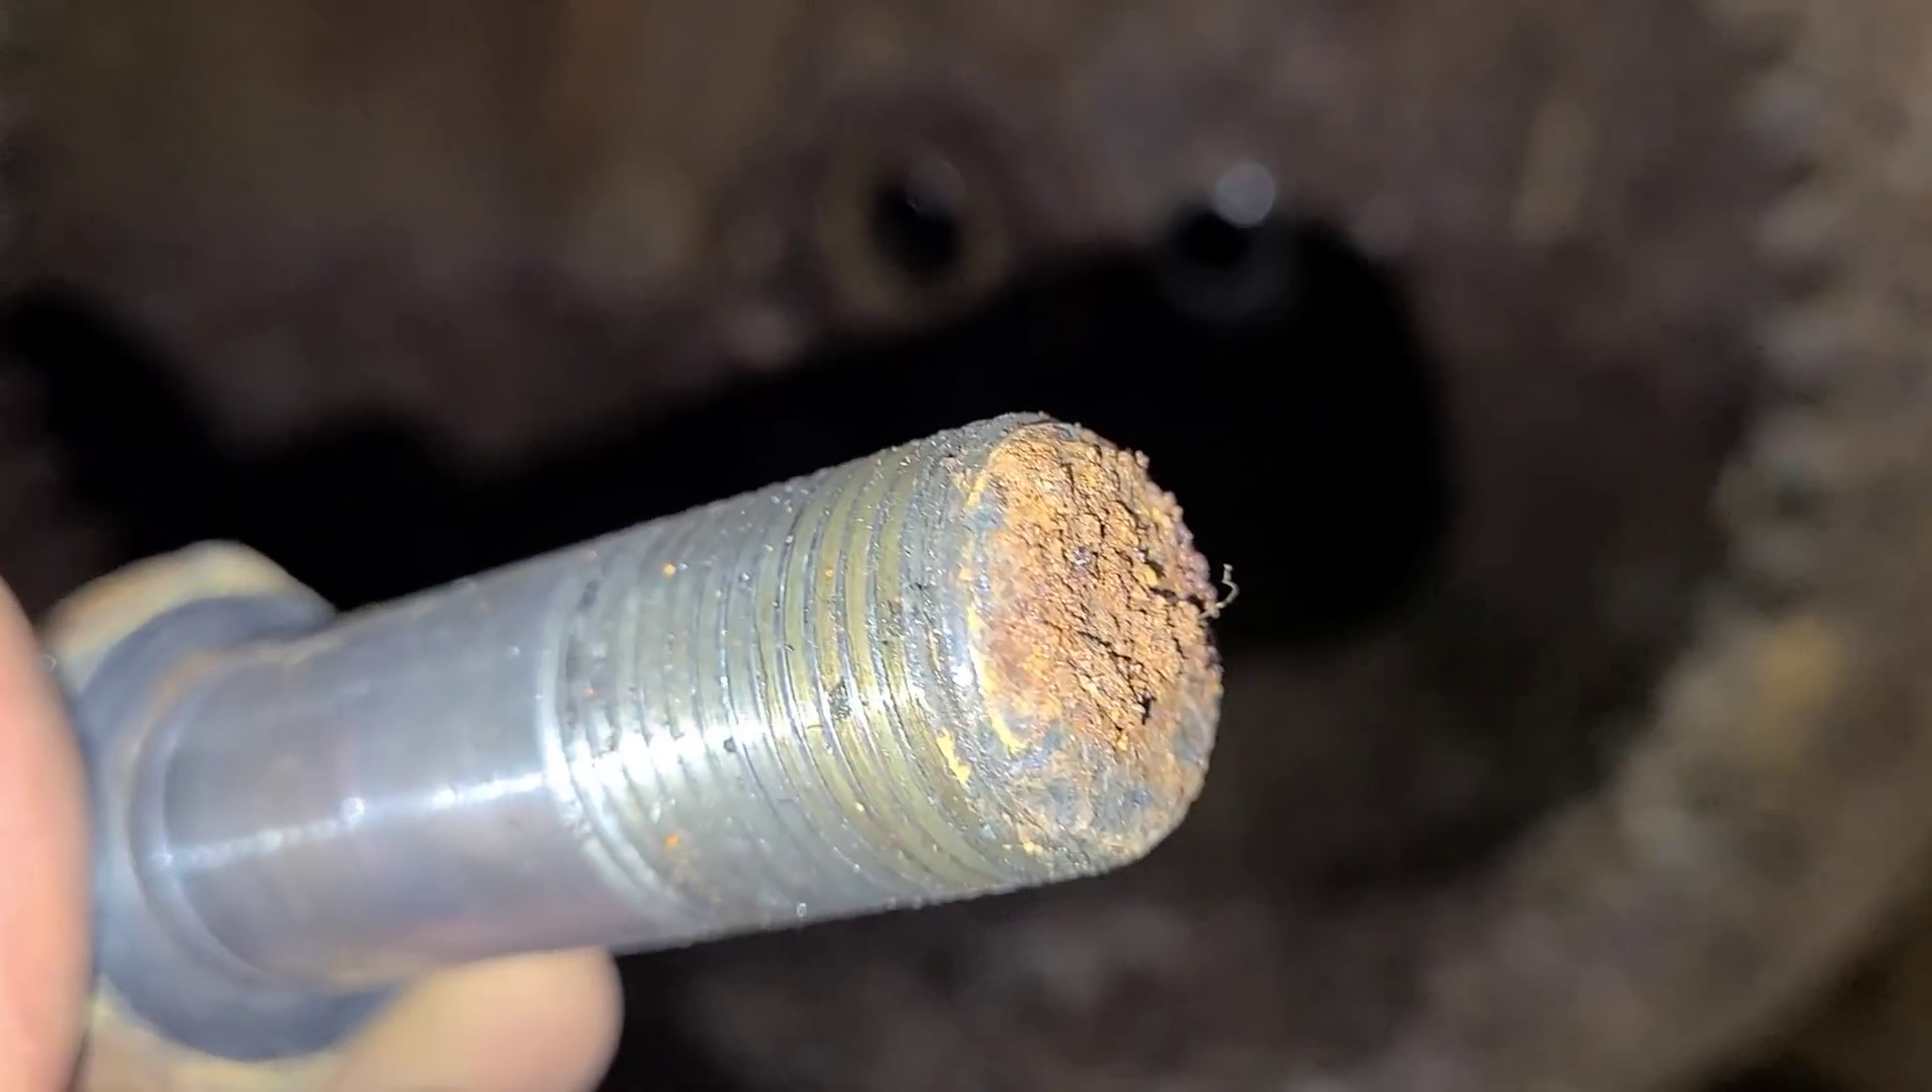Well, there's the first bolt that came out.